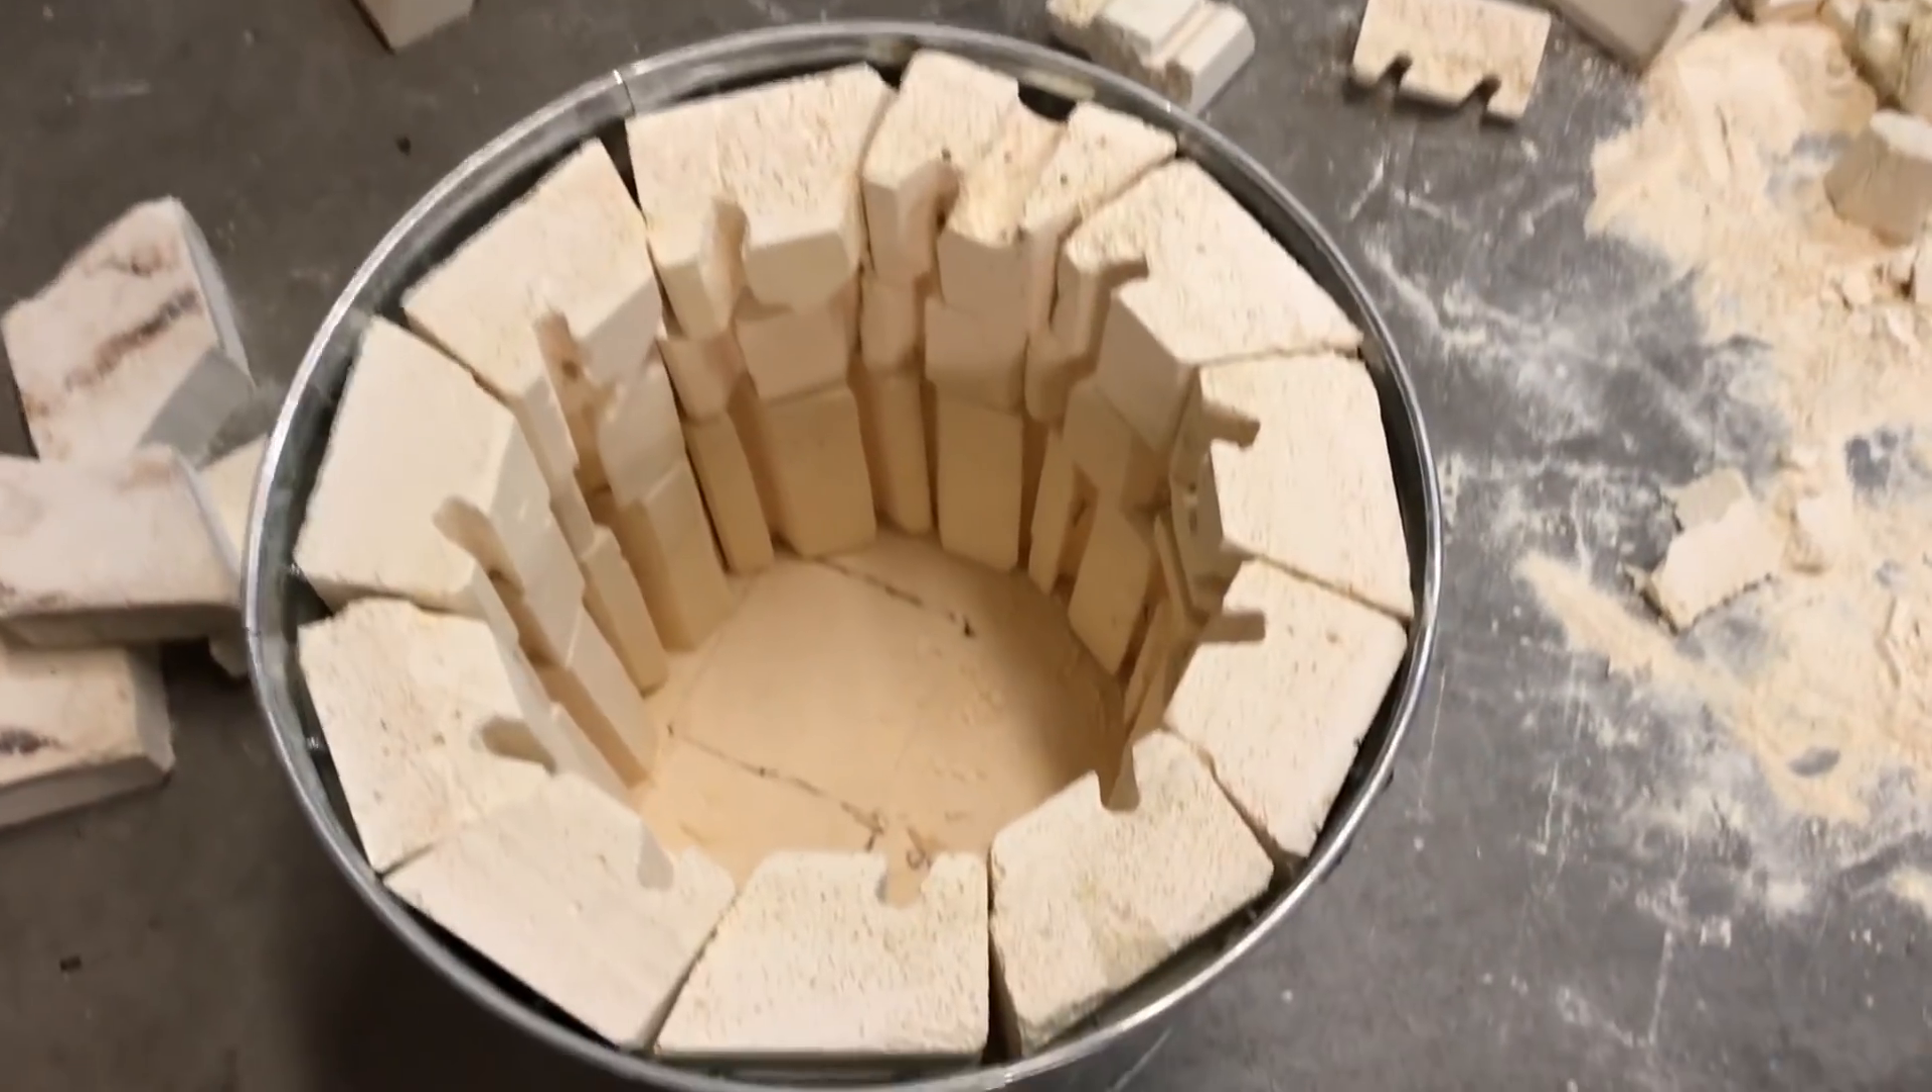All the bricks are in here.